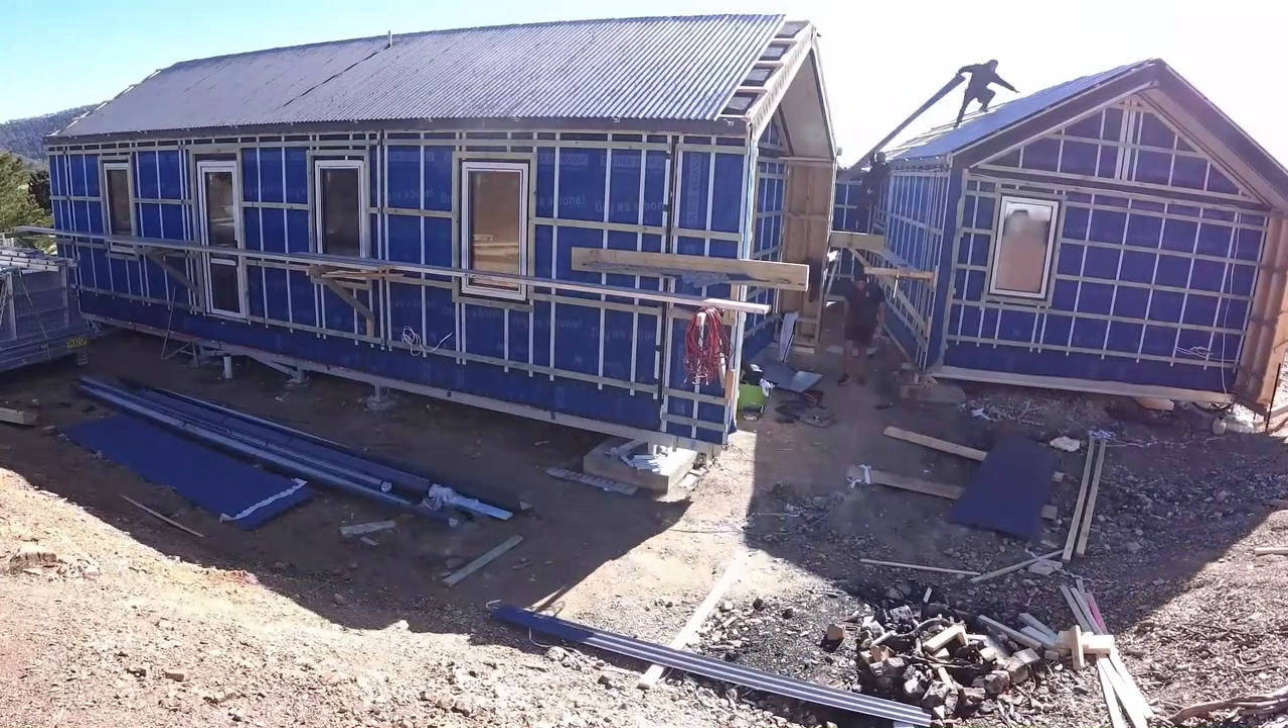And of course, we still need to clad the exterior.